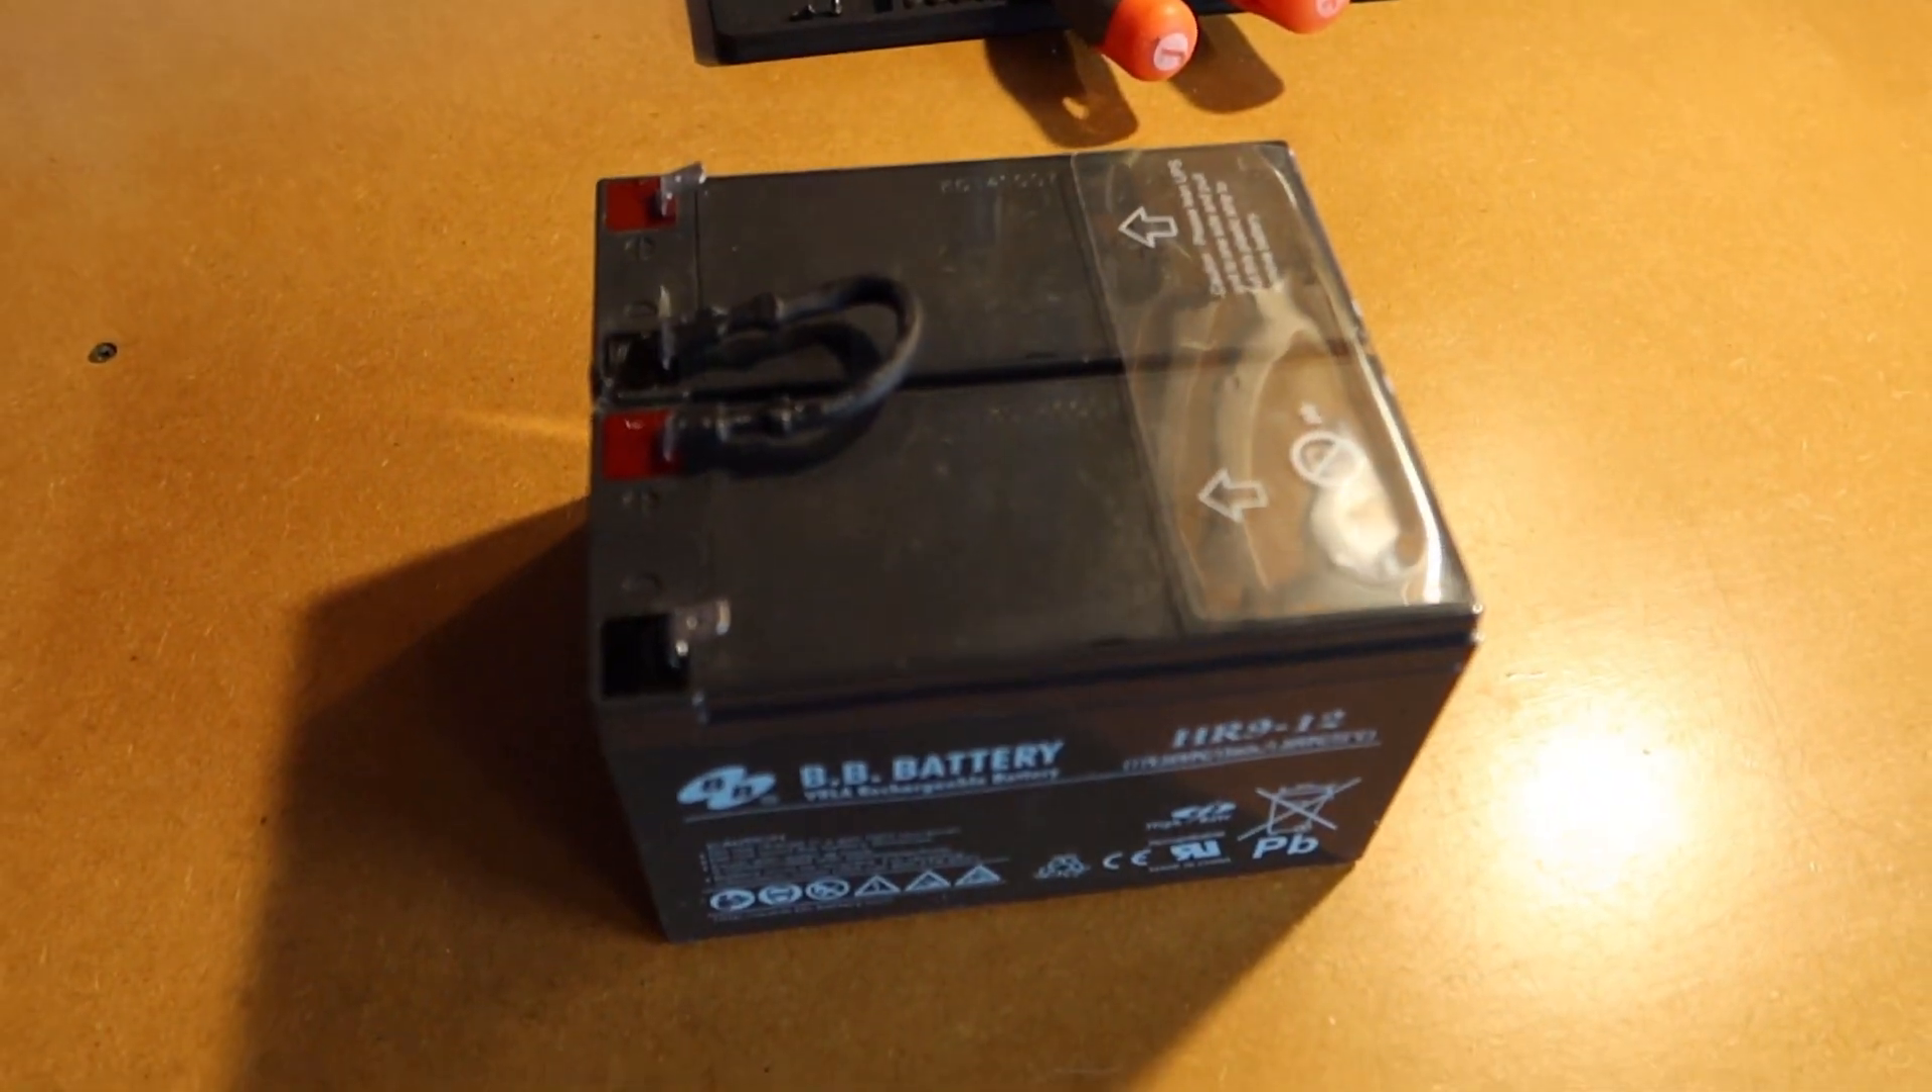We've also got the lead so they're in series running from negative to positive from battery to battery.